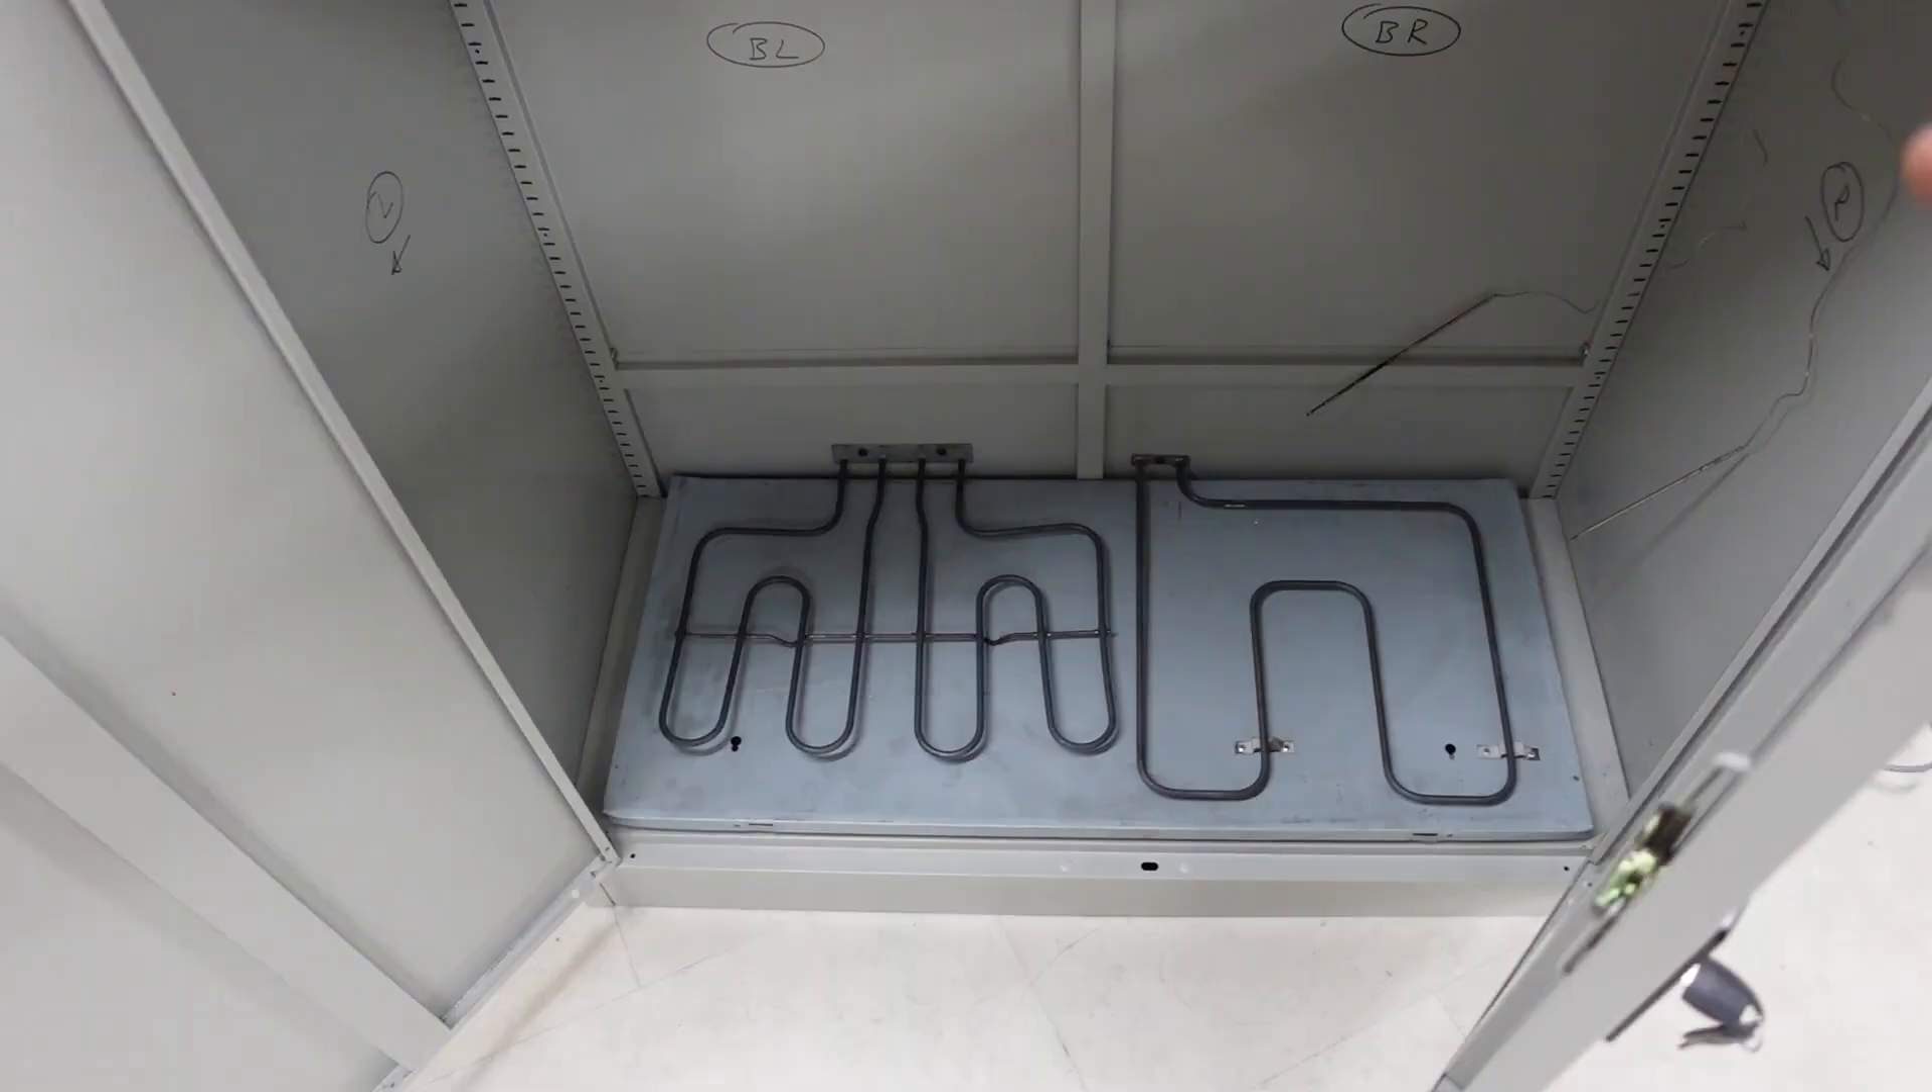Now what i'm sure you have seen is the fact that i have fitted the um oven elements into the bottom of the uh cabinet.